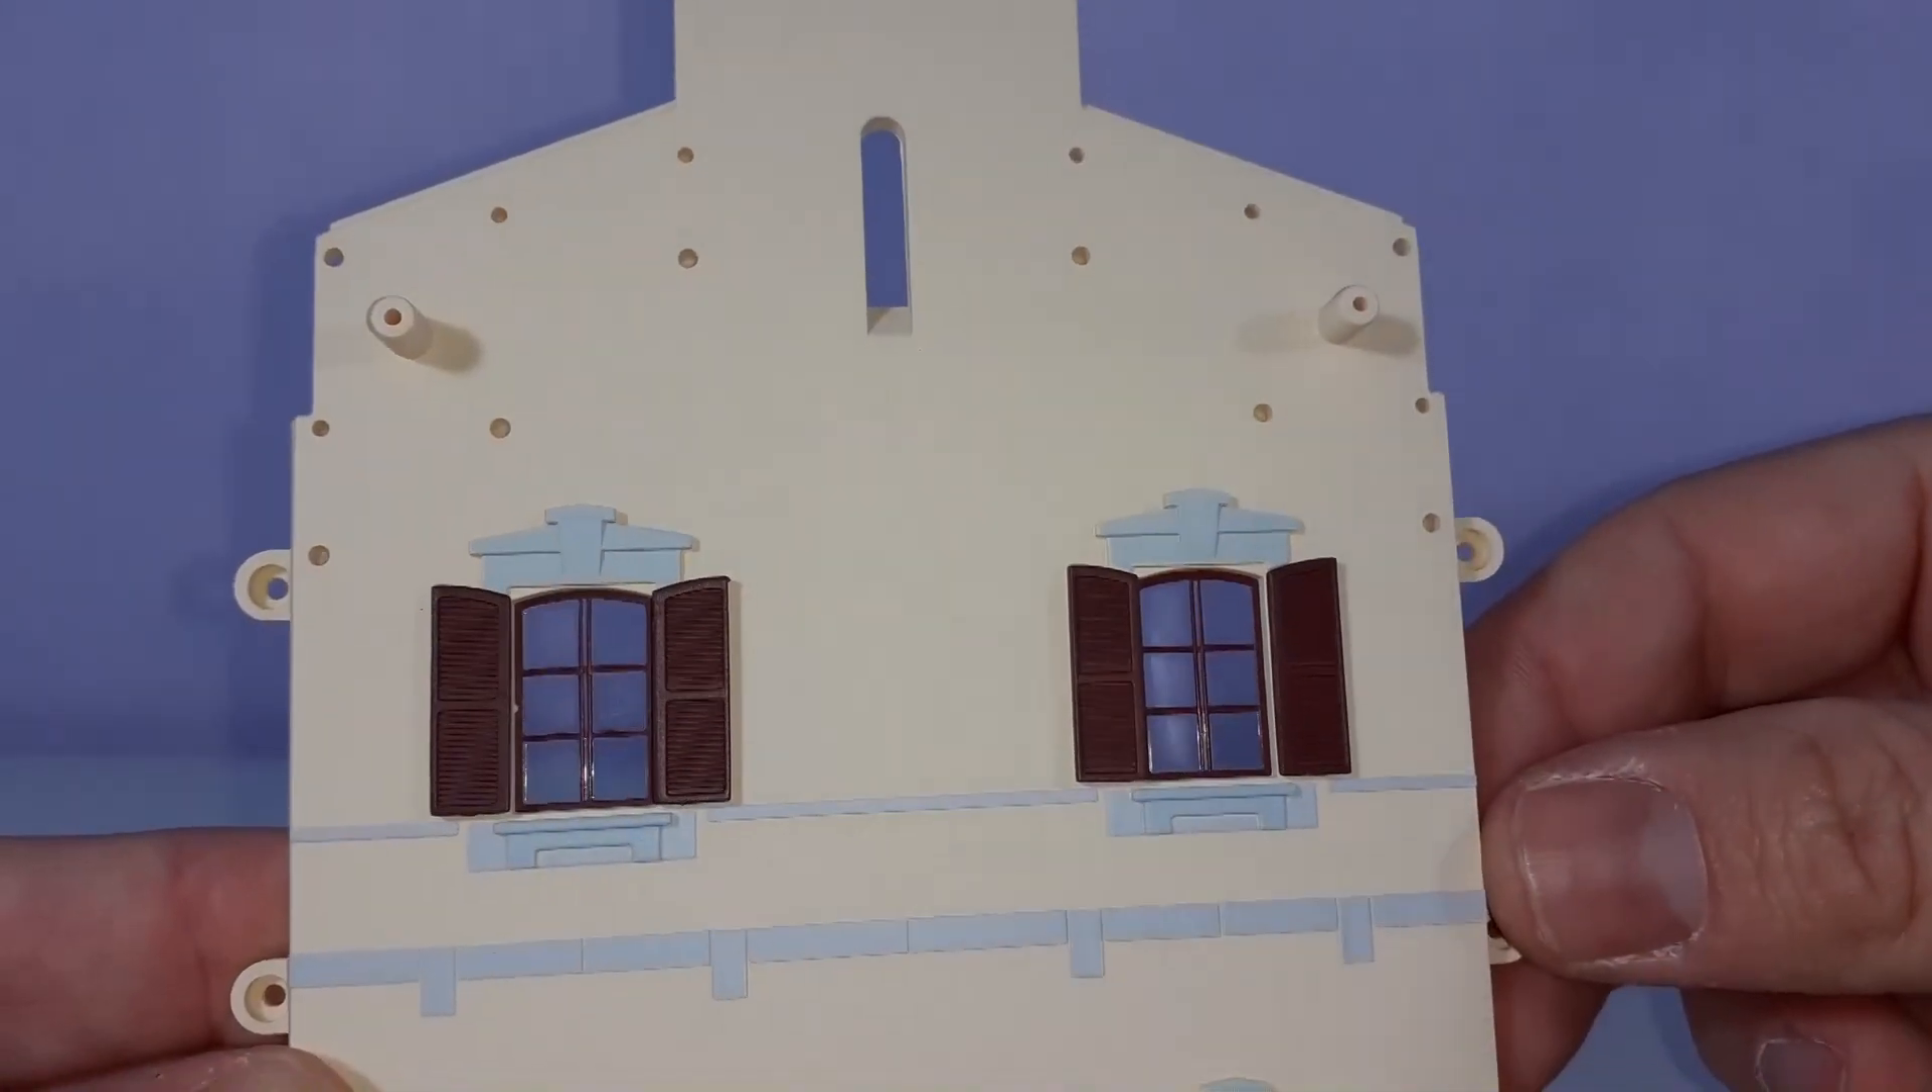Ed ecco fatto abbiamo finito di assemblare le due finestre con le persiane.